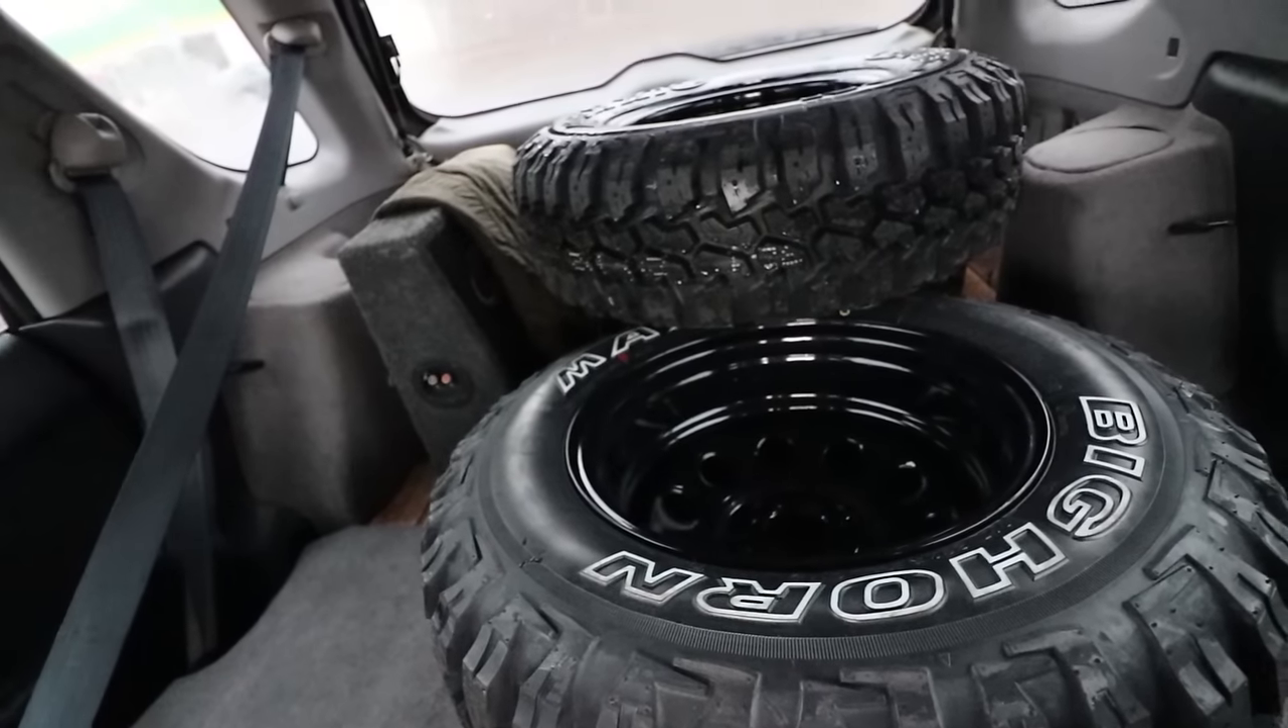That's awesome I'll be back within the hour to pick them up and the tires are mounted boys do those look Amazing I can't wait to get that on the car.